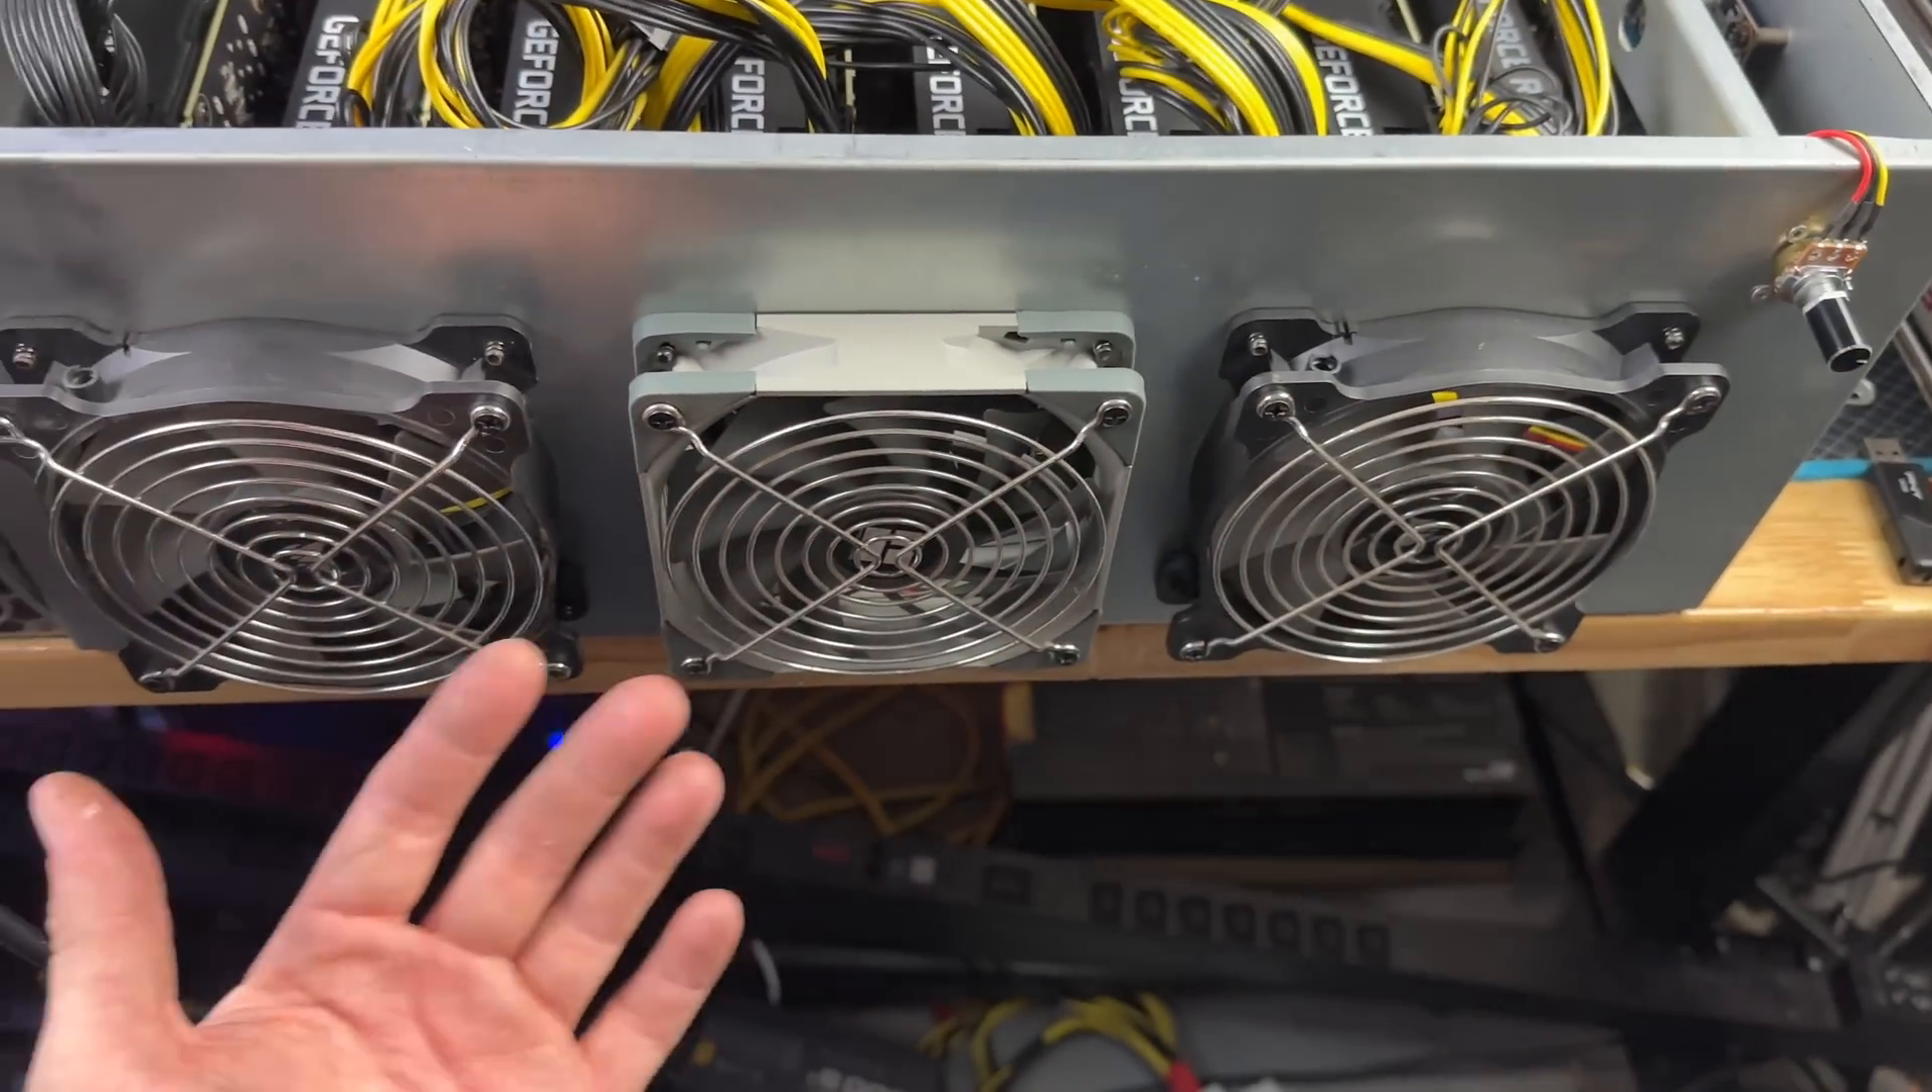So i had to put the fans on the outside of the case blowing in.